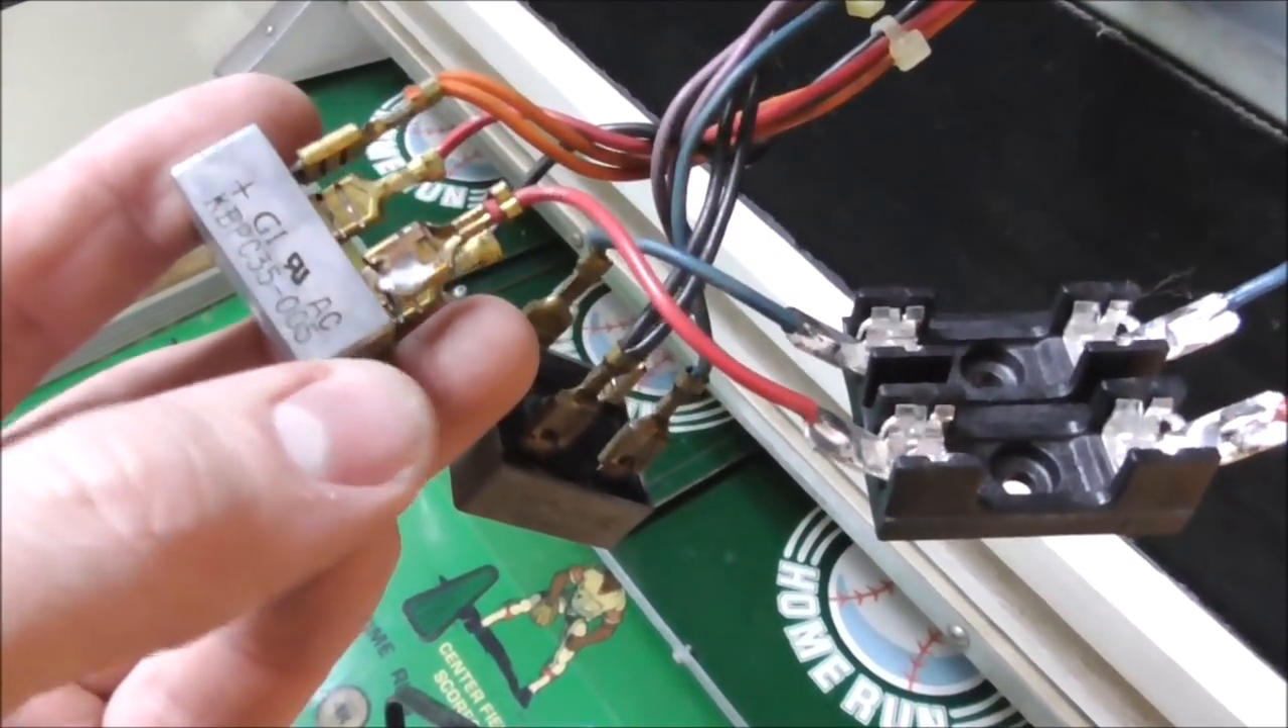So, I've taken the two bridges off the back. This is them there.